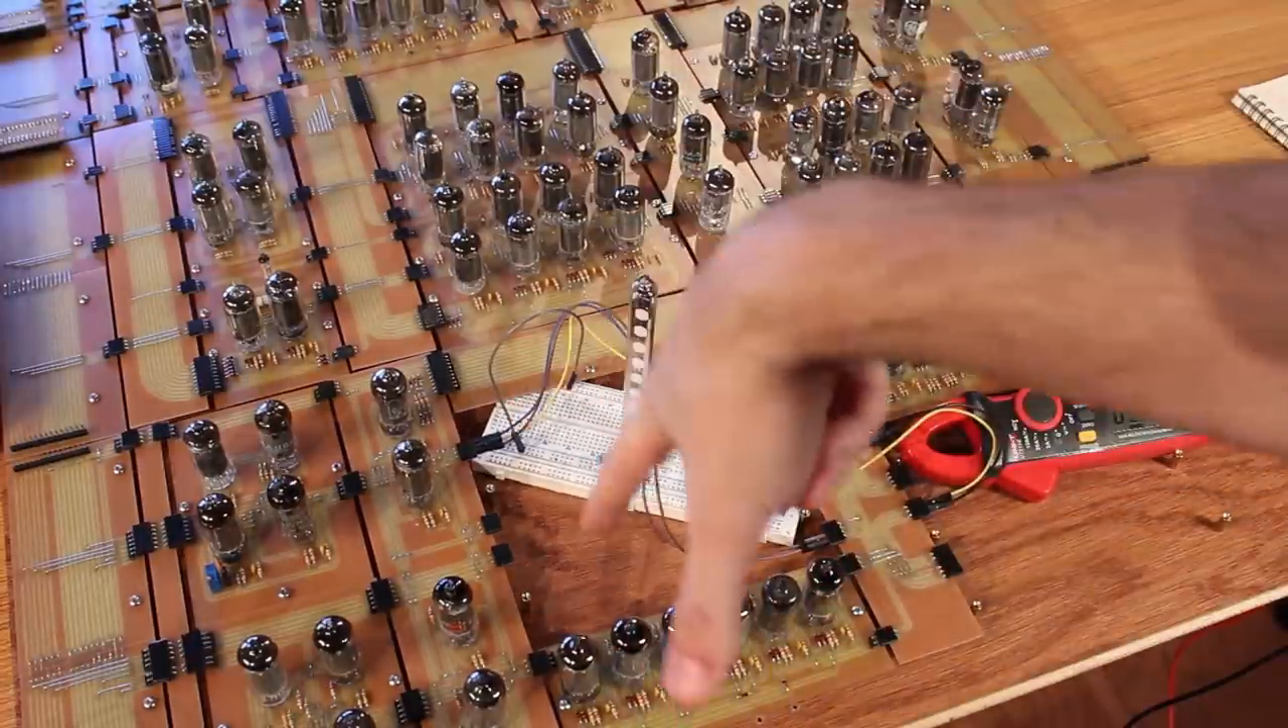But that's because we're missing quite a few boards. There's supposed to be some boards that go right here in the middle. I haven't built those yet.